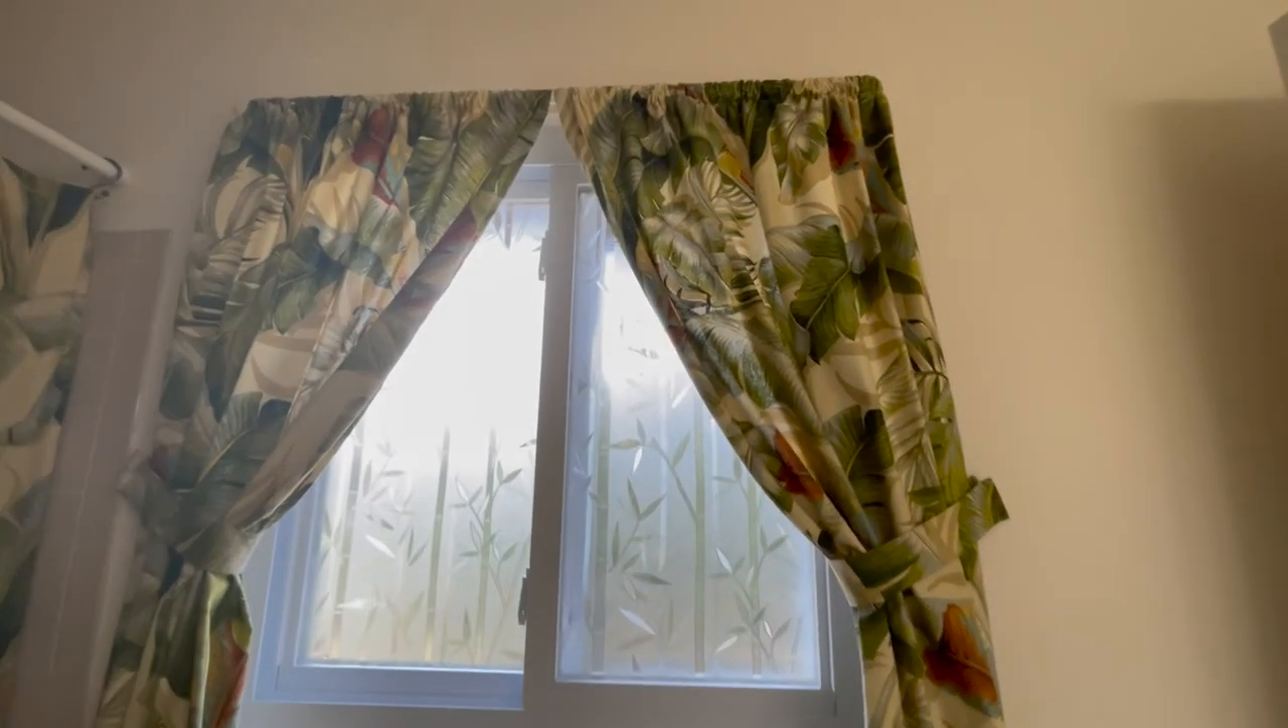There you have it the window film is done and those old mini blinds are gone.